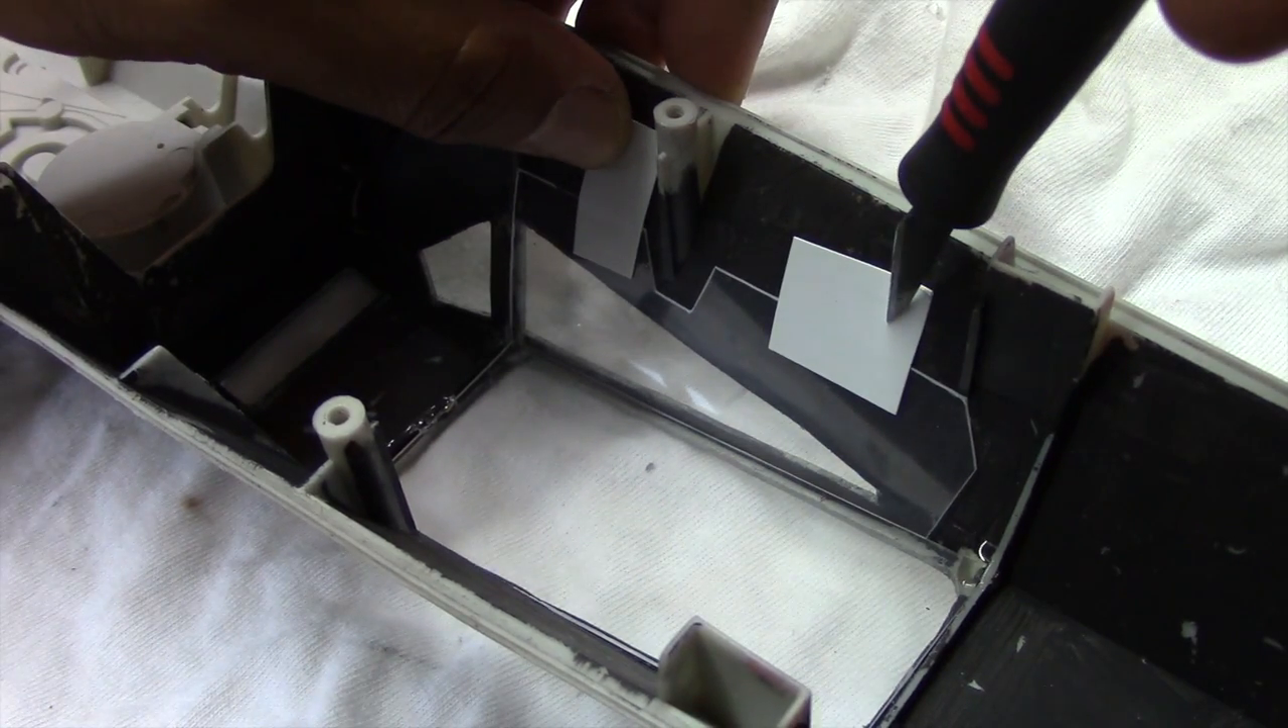And the first thing I did was I attached some panels here that are made of styrene plastic so that we can utilize our two -step glue for these sections here.